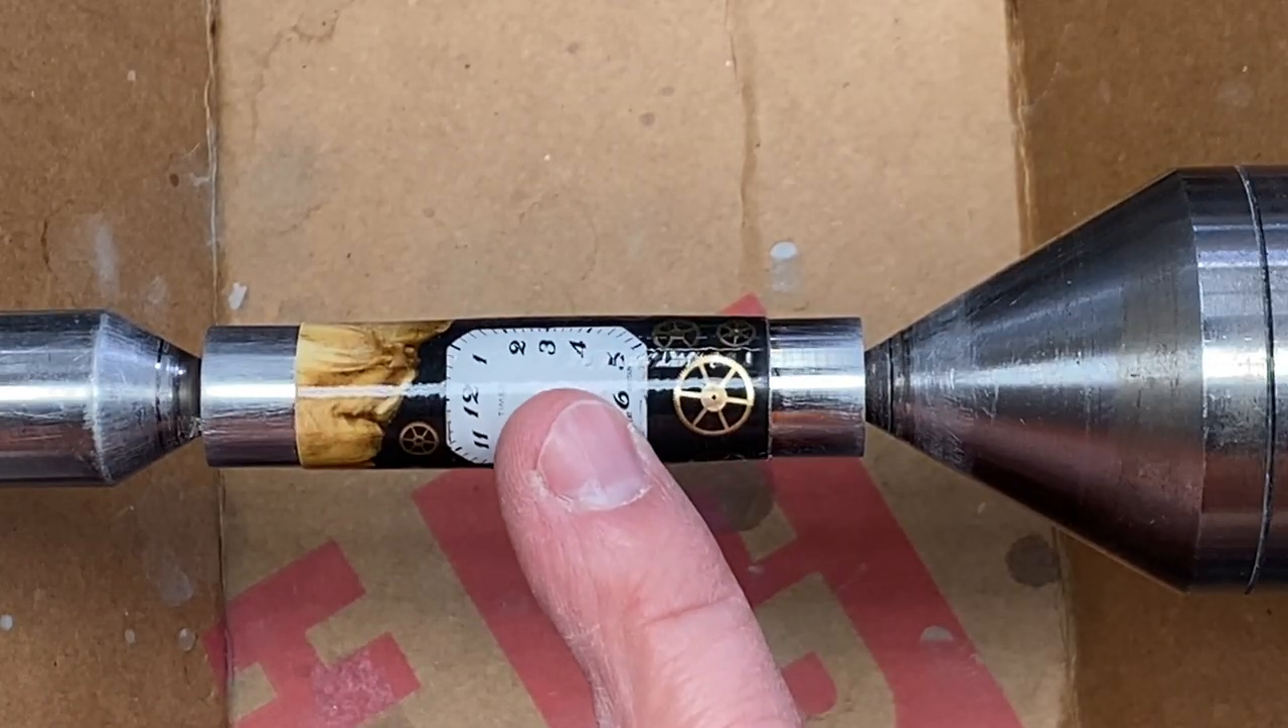I've got my blank back on the turning bushings.